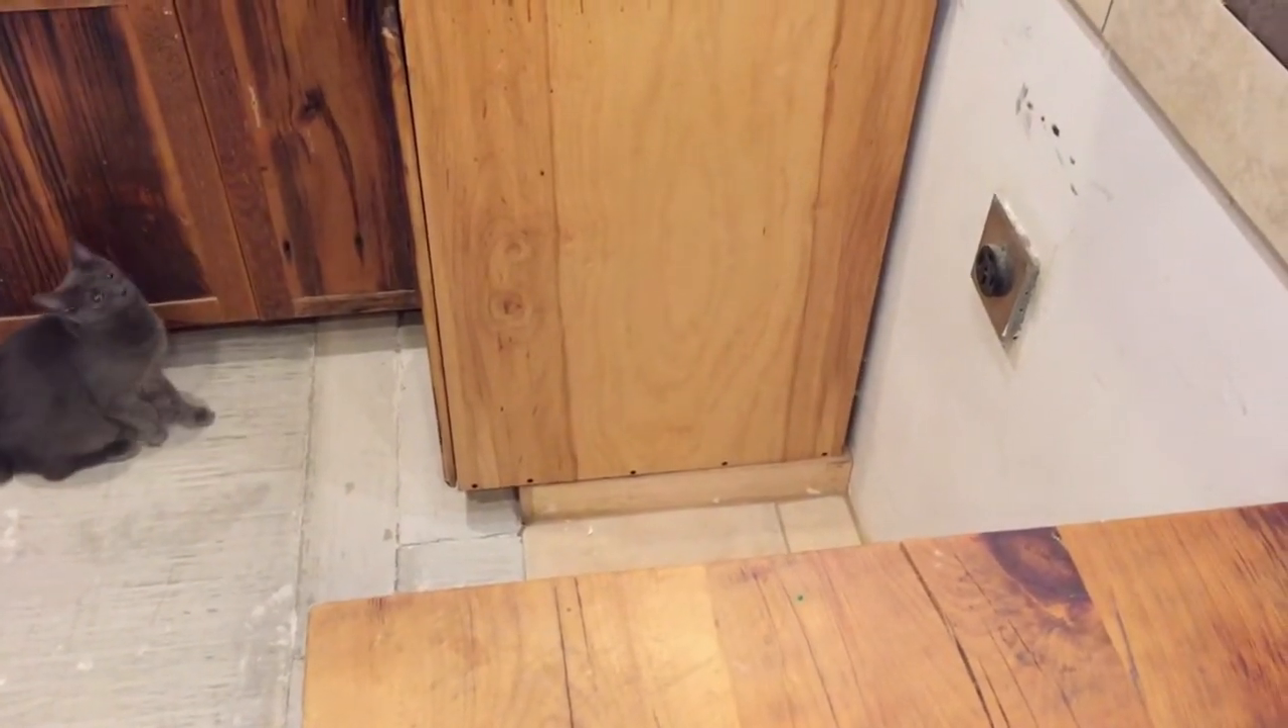As you can see the stove is missing from this section.